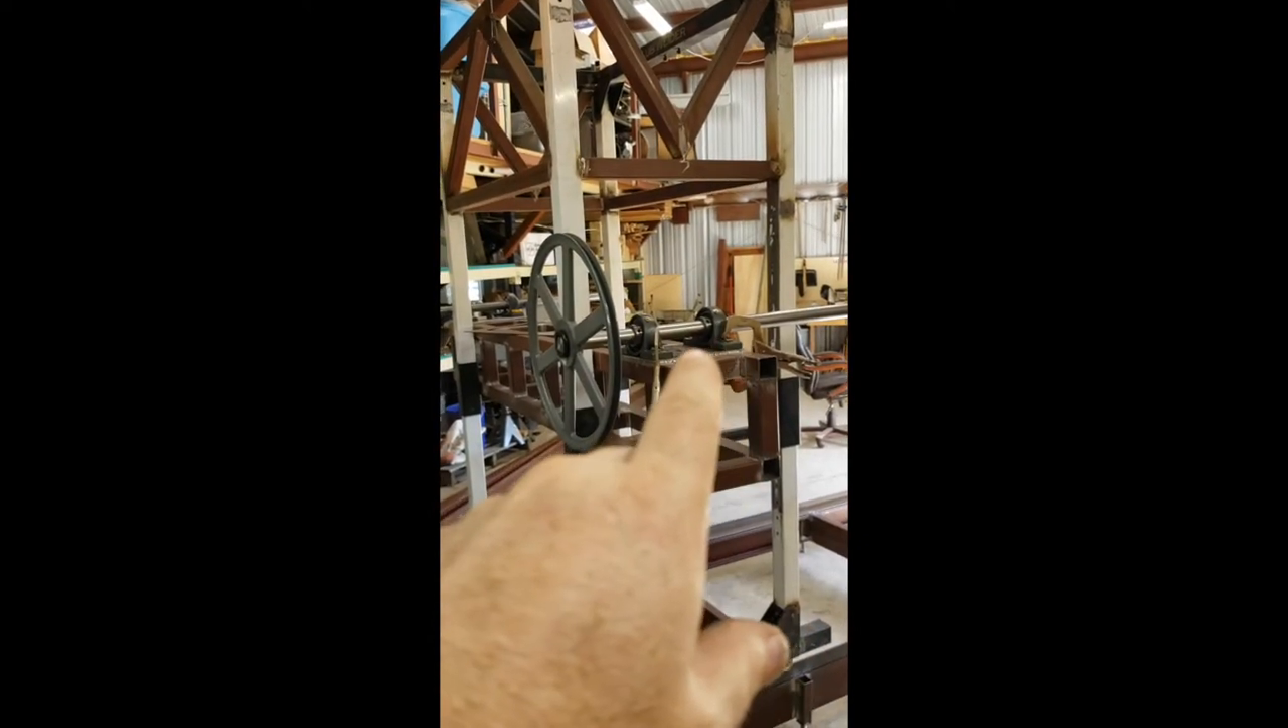But as you can see, I finally got my sheaves mounted.